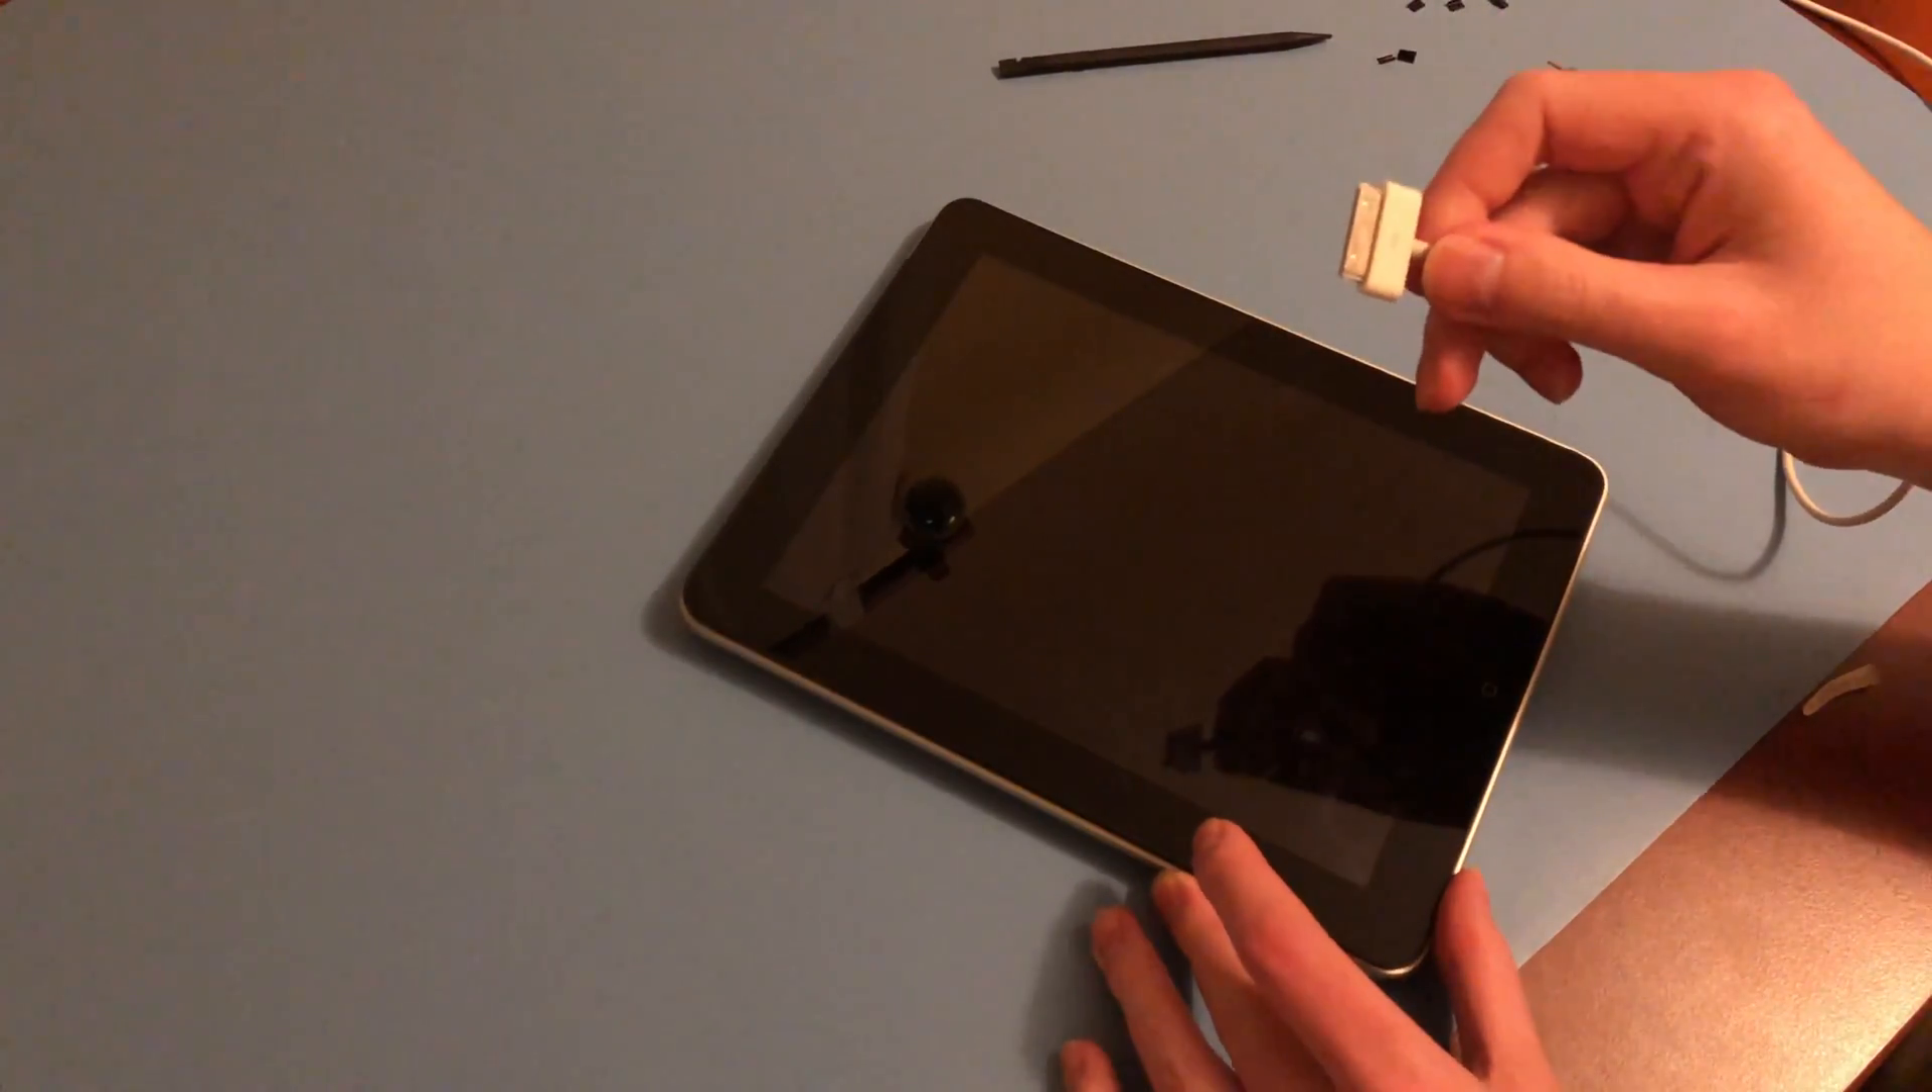Alright, with the iPad completely reassembled, it's time to connect it to power.